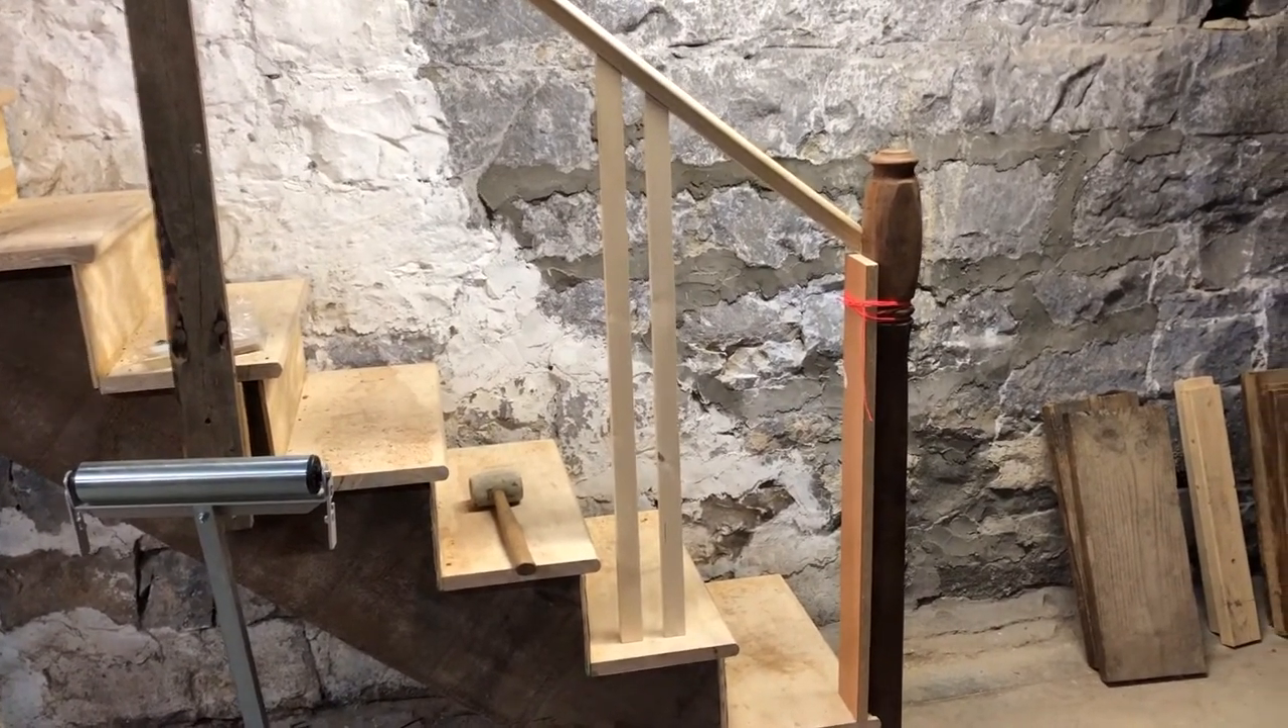So I have the top handrail in place held in place by some string some twine and I'm taking measurements on each baluster cutting each one custom and hope it'll go a little faster but they are fitting in nicely.